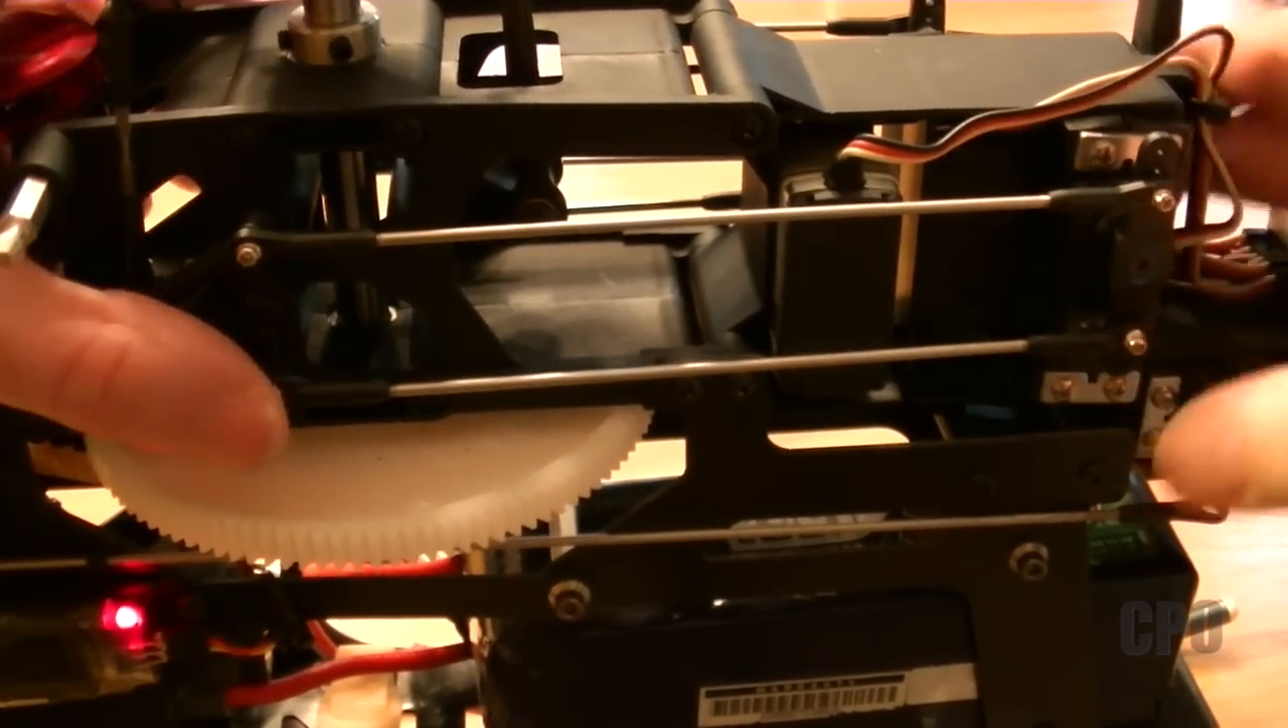I've got my two linkage rods on now.